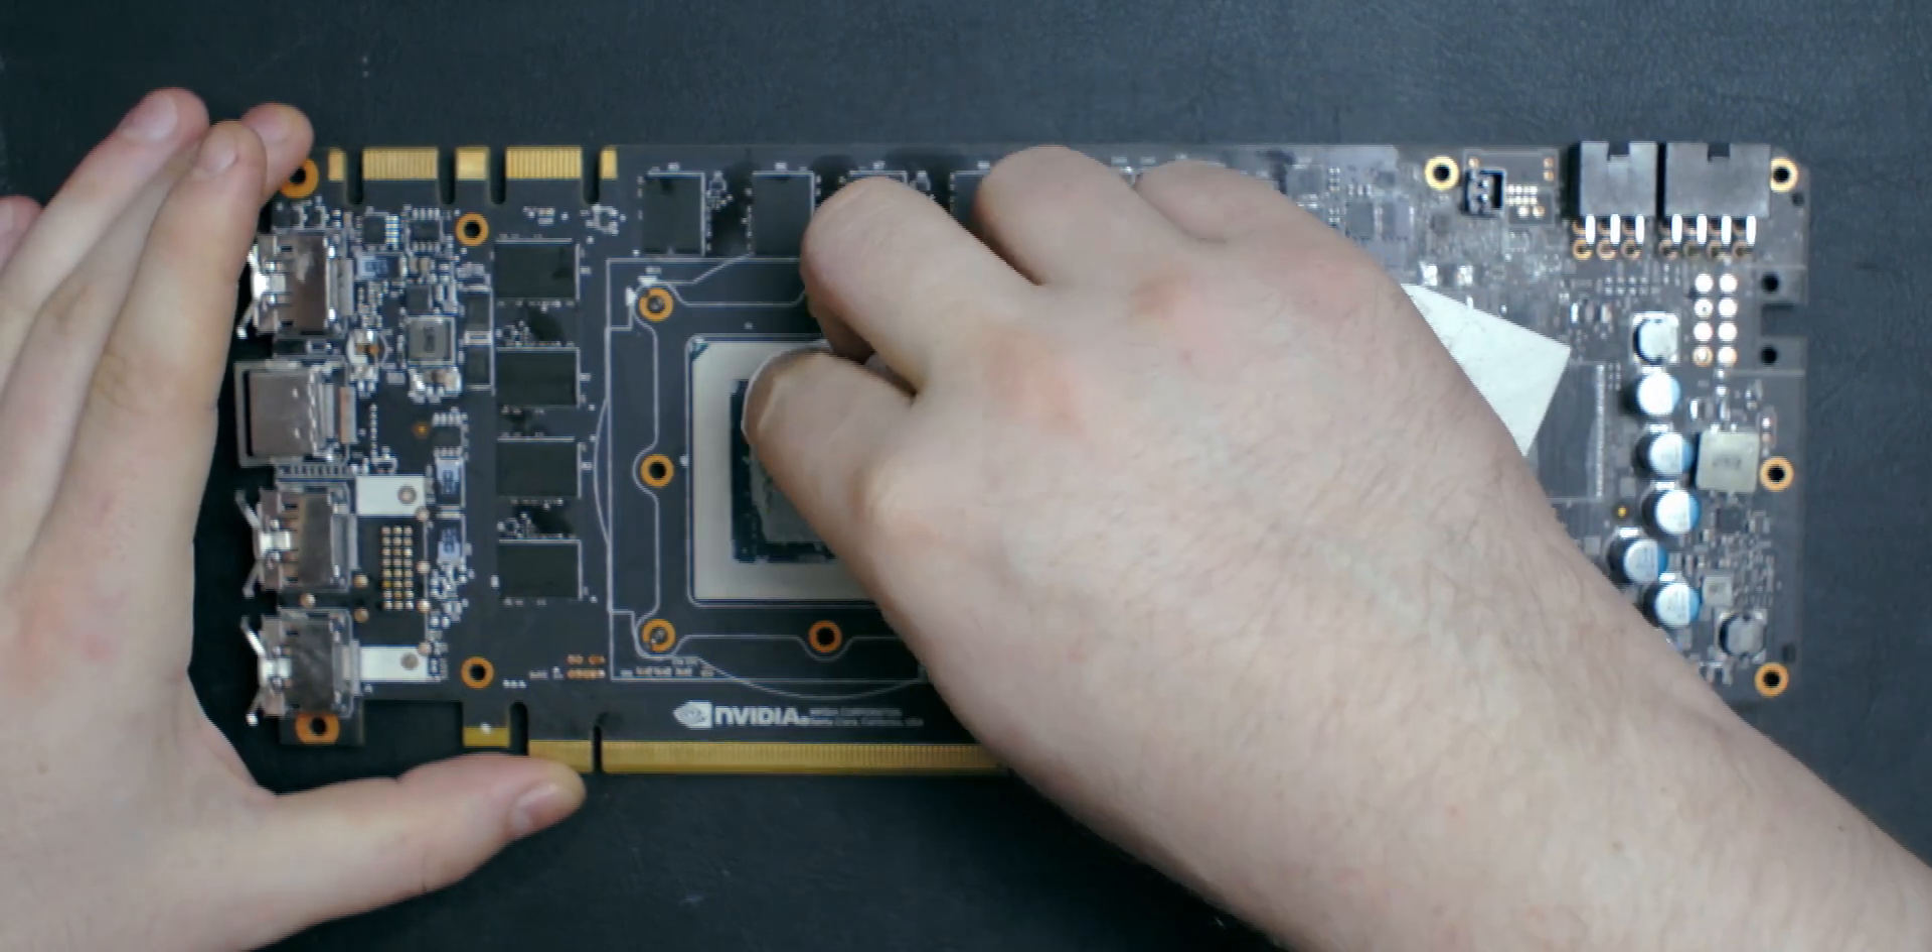We have achieved our first goal which is to strip down the pcb of the graphics card.